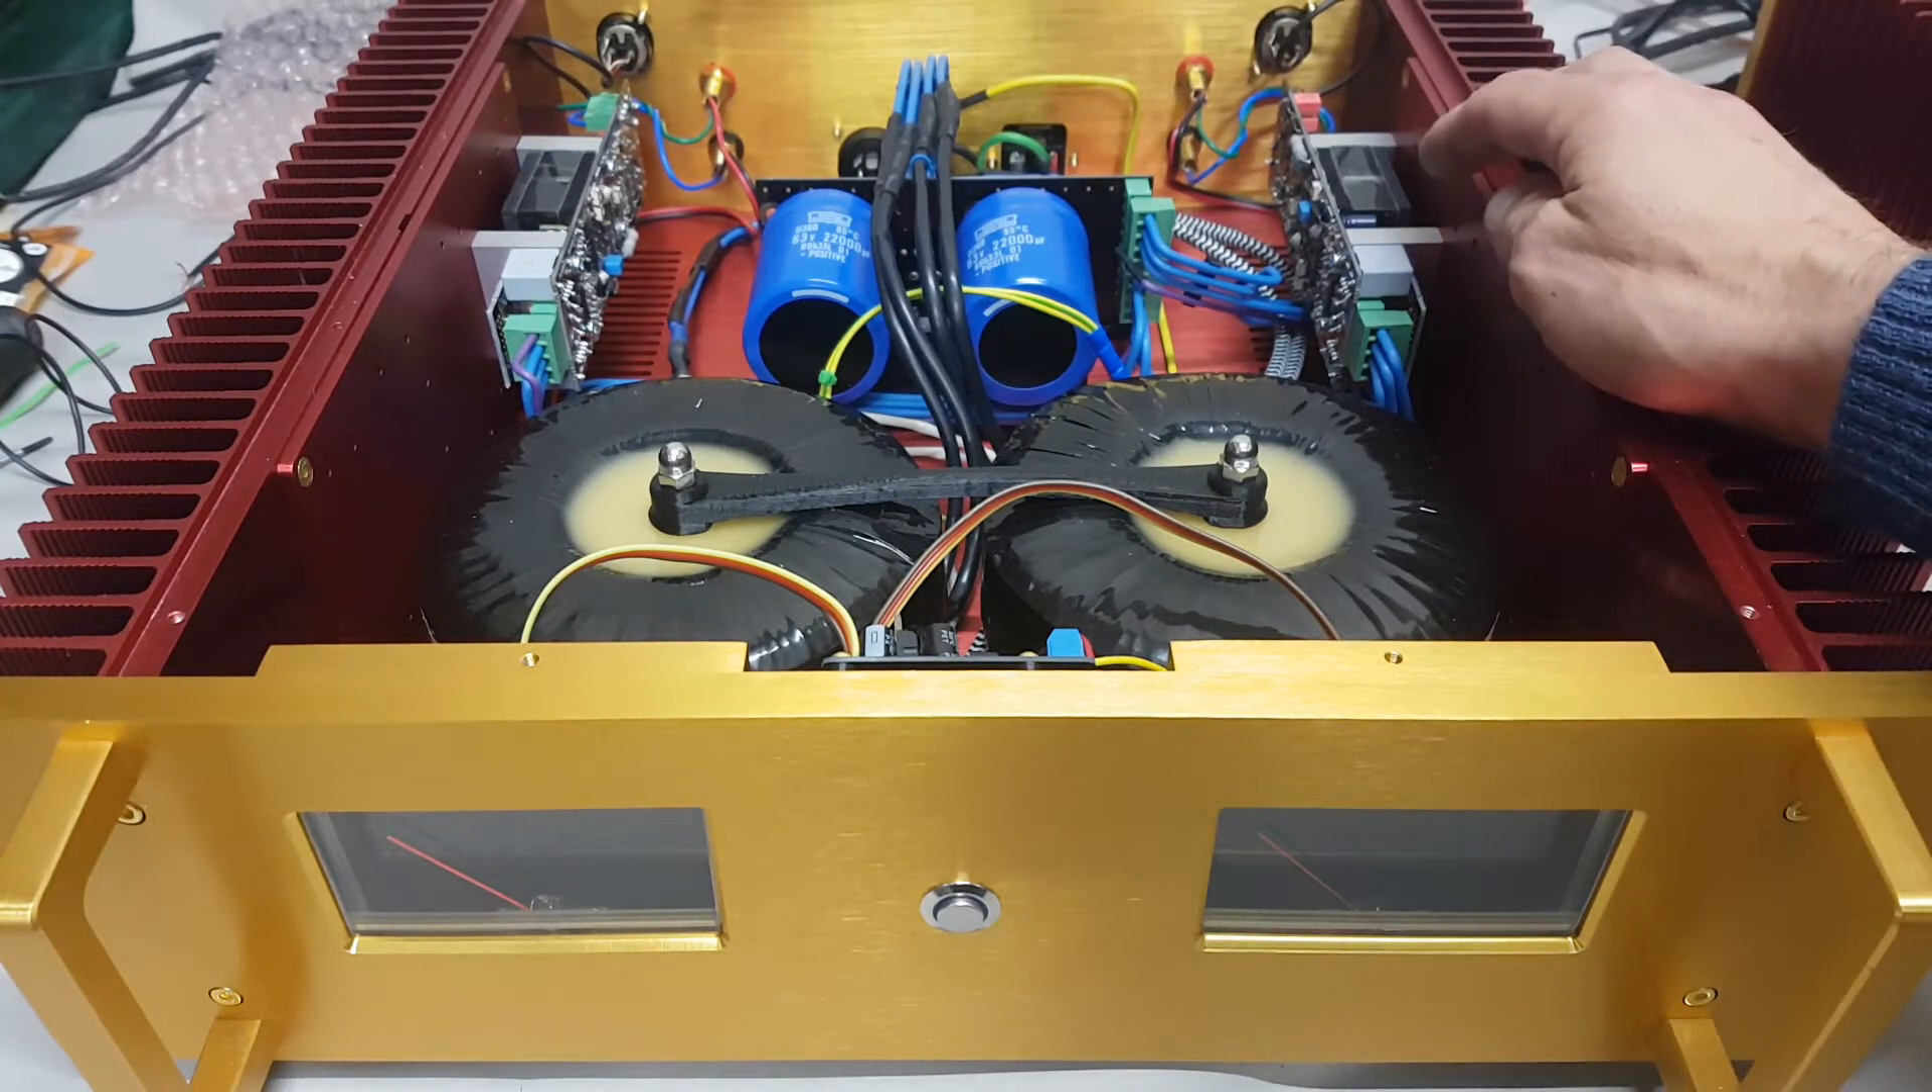So here you go, the toroids are now back in.